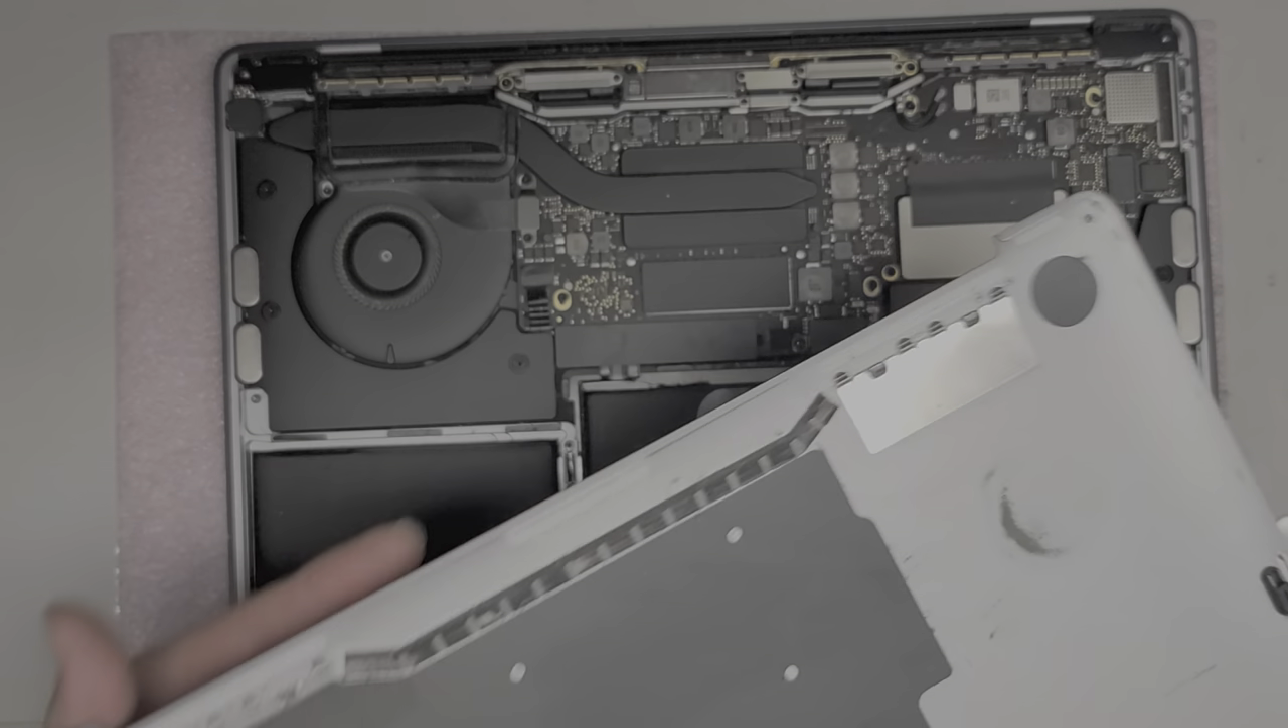So there we go. We got the bottom cover off.